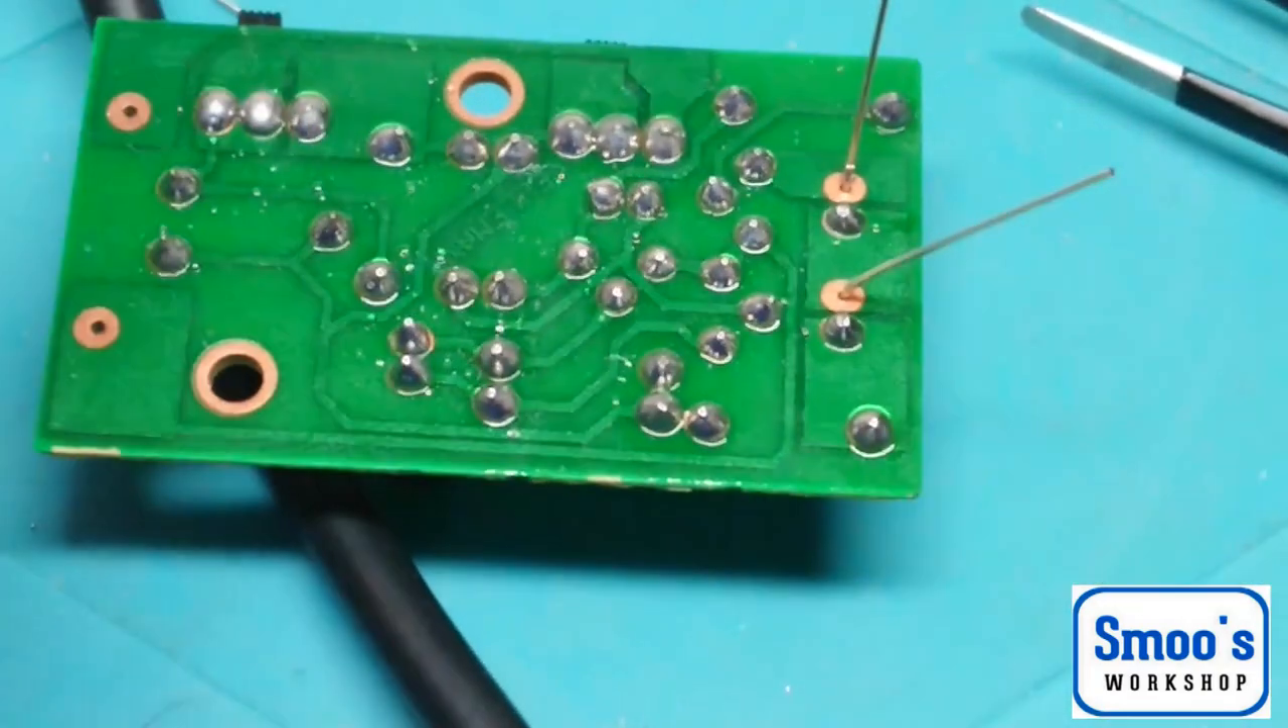Almost there, there's only two more solder connections.